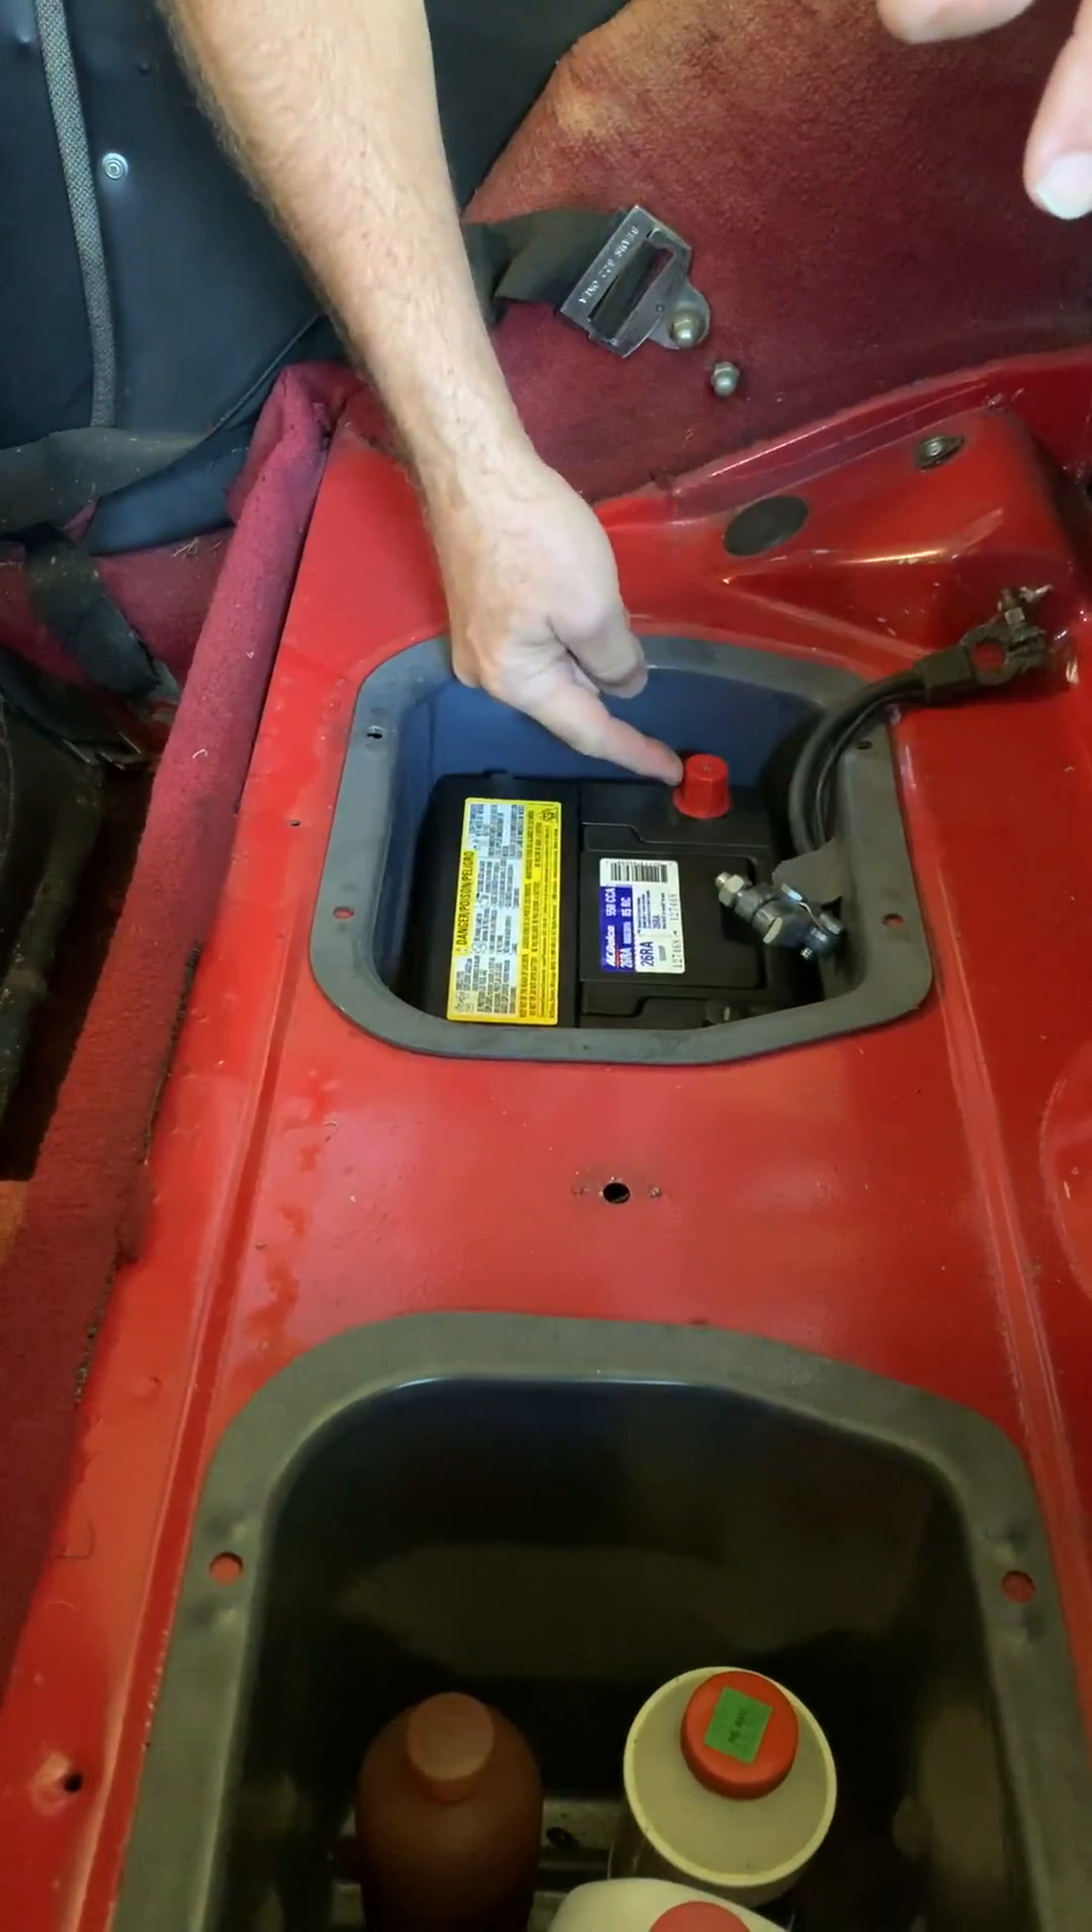Now all I have to do is hook up my terminals.